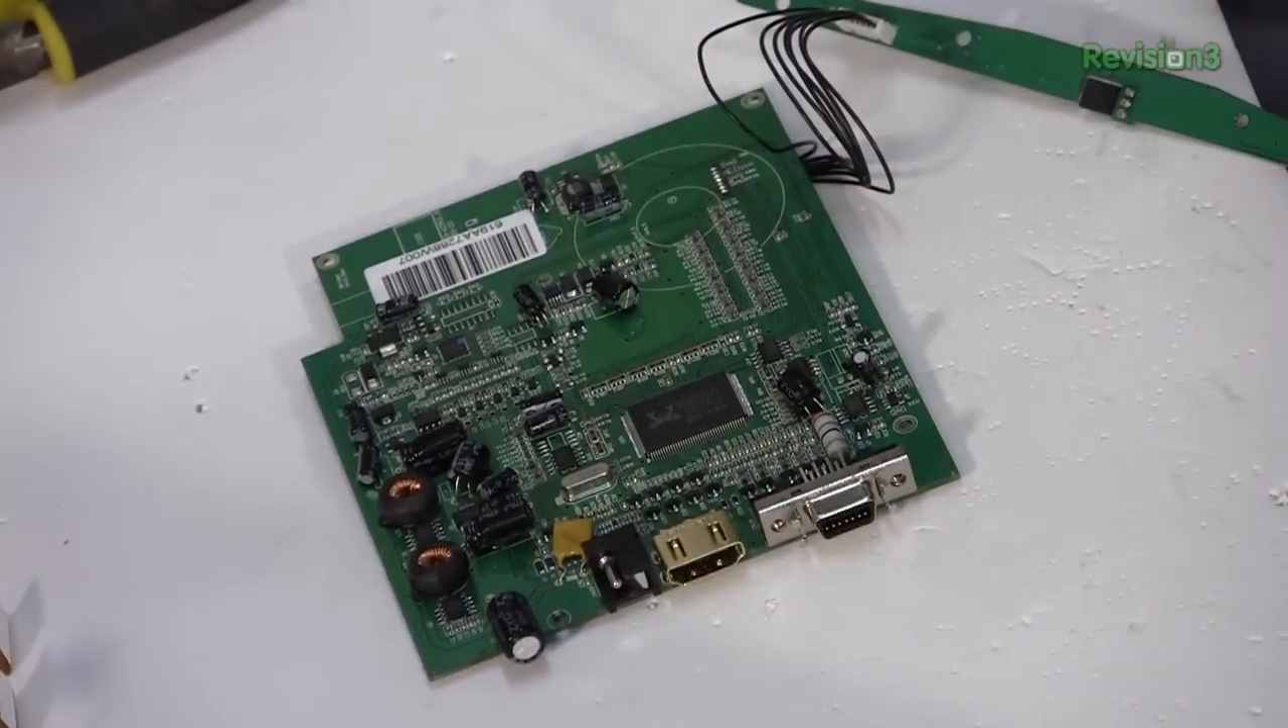I've removed the PCB from the back of the LCD.